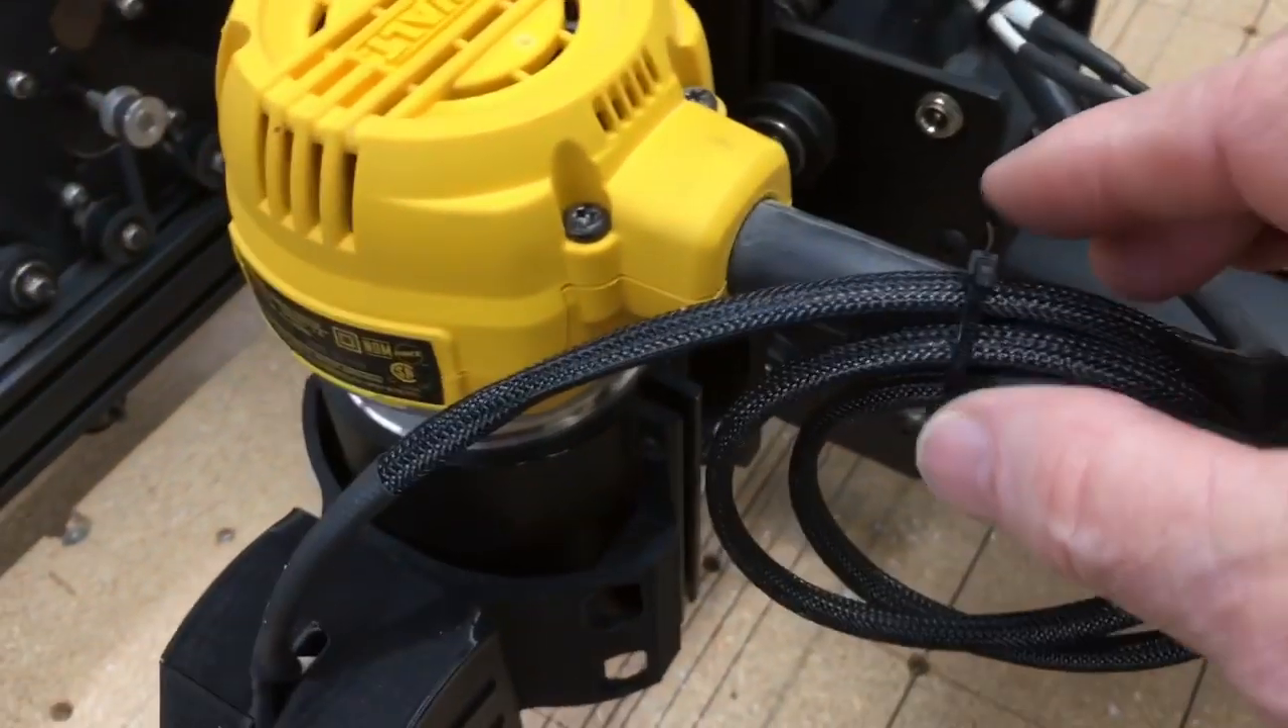I actually have the wires tied, zip tied to the power cord of the router itself.